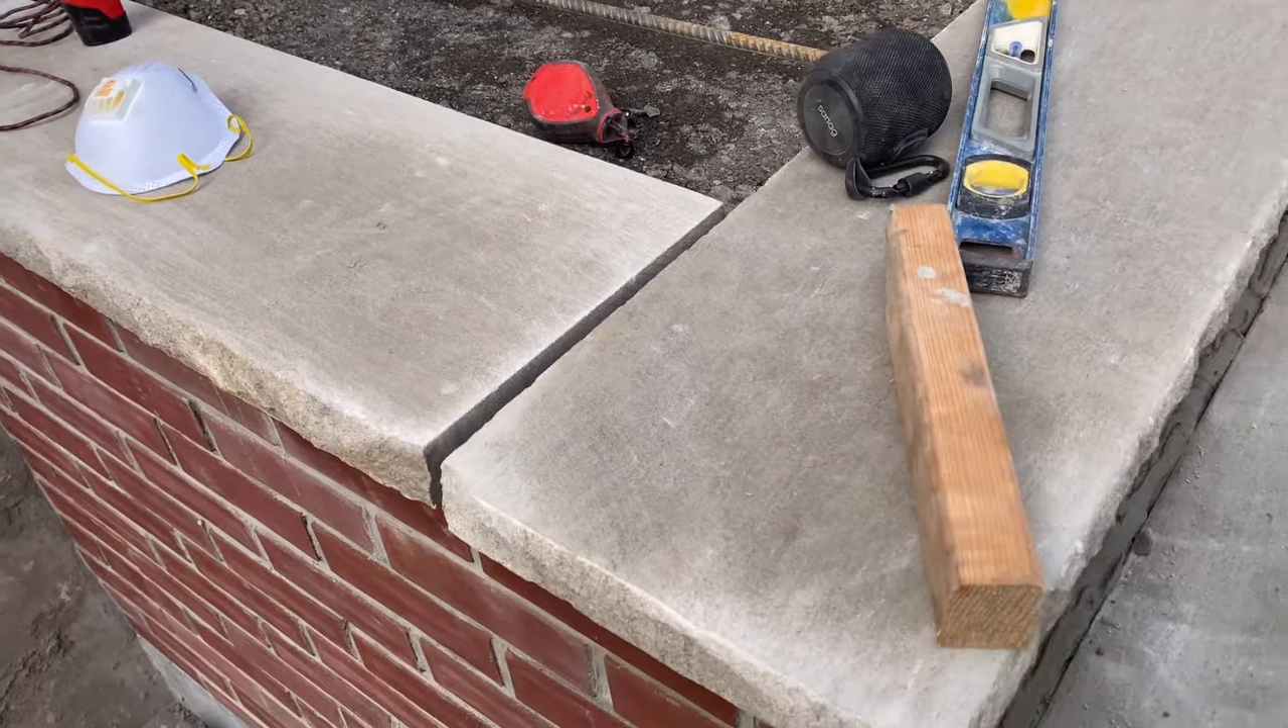Miren acabamos de colocar las piedras incluso las de arriba ya están puestas.